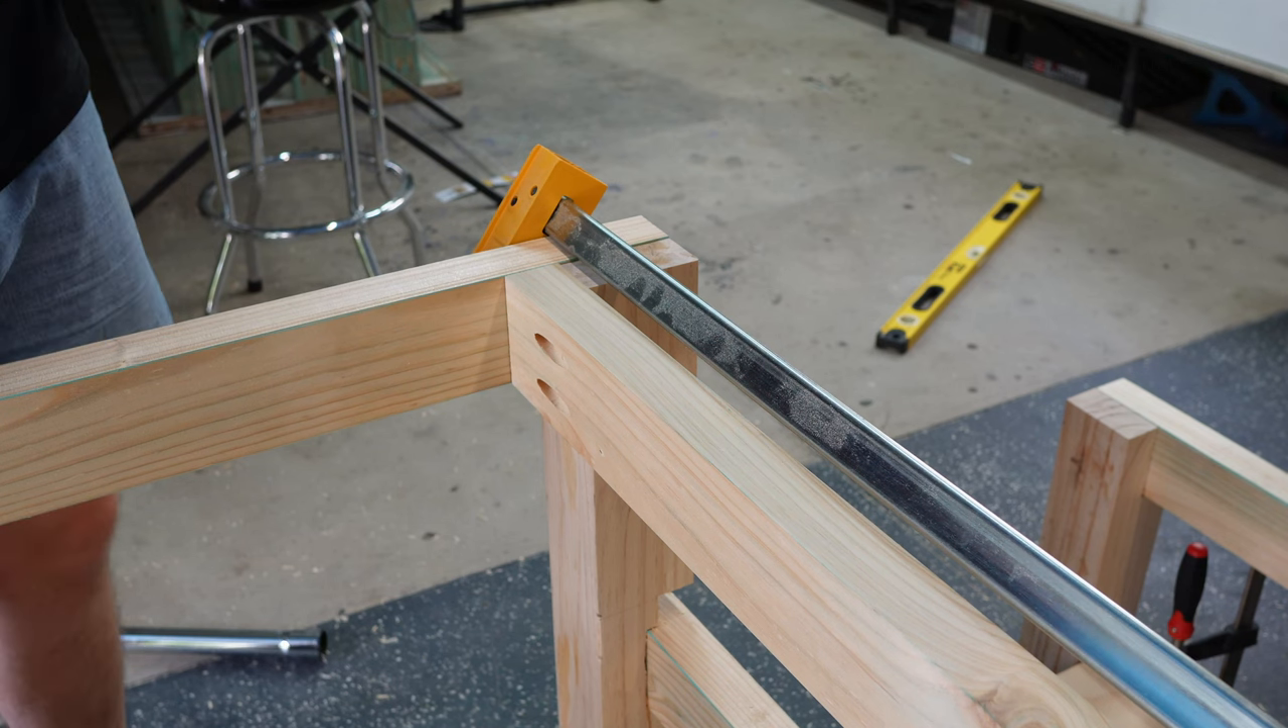We've got our cross beam in place uh just clamped it in you can see the pocket hole screws there.